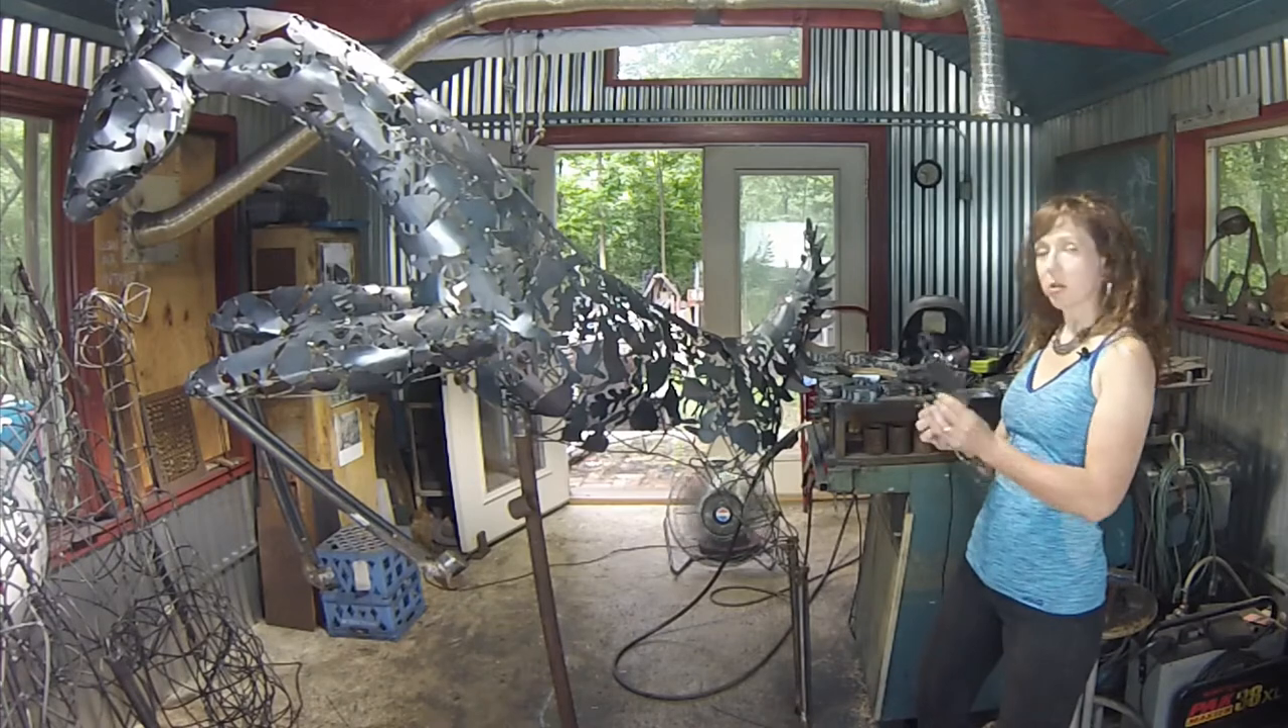The head, the face, the entire body is completely framed in and I've begun covering it with a skin made entirely of little animal shaped cutouts.